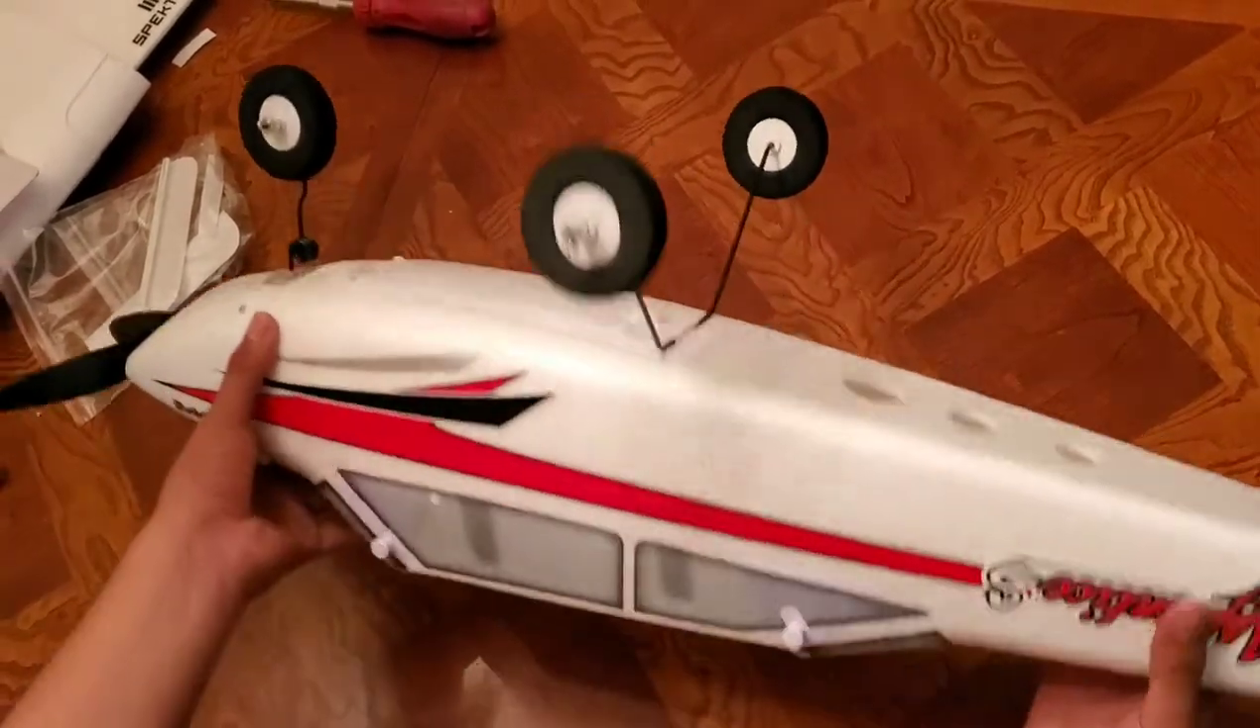So the landing gear installation is completed and here's how it looks.